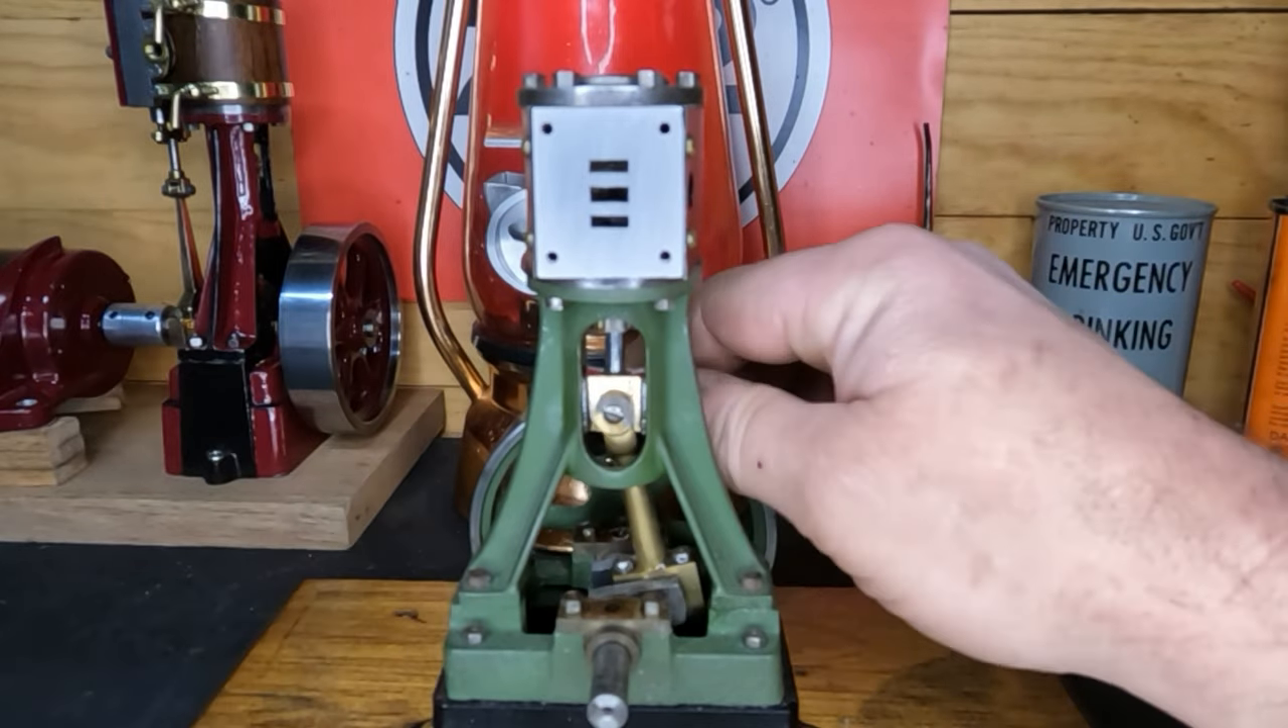Where we're at is our cylinder is reattached.